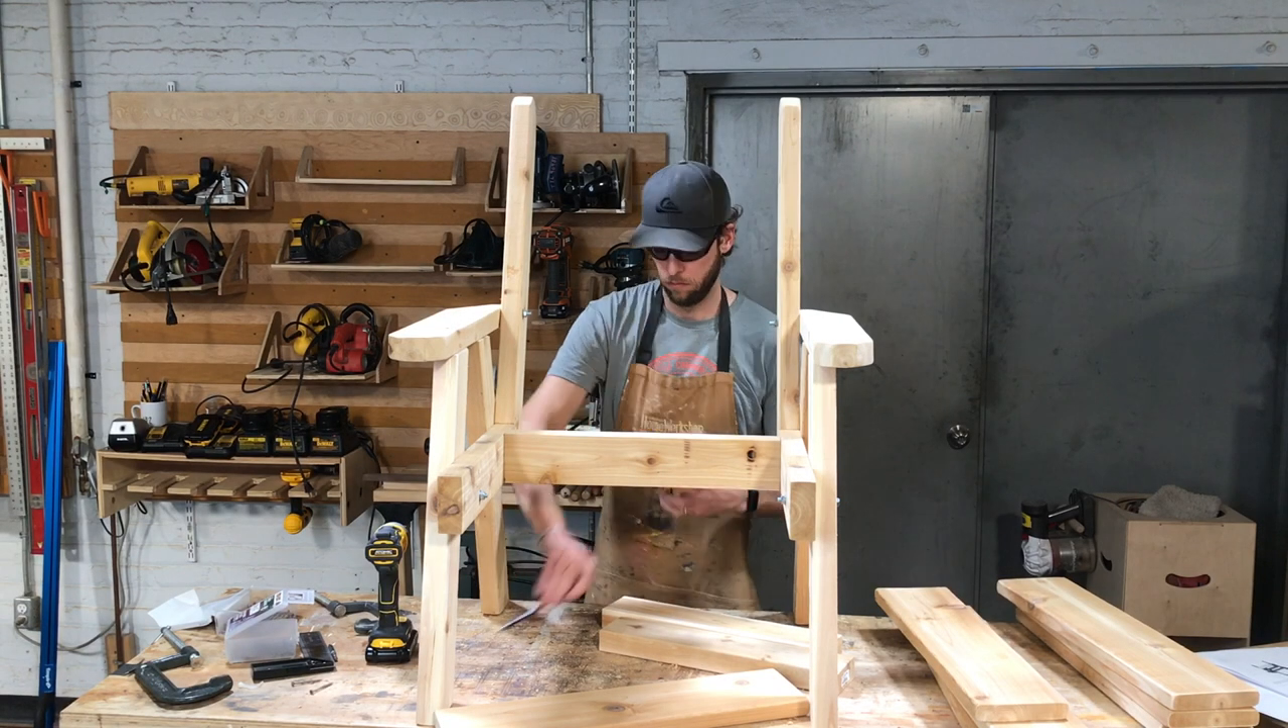And now you can see that your chair is starting to come together.